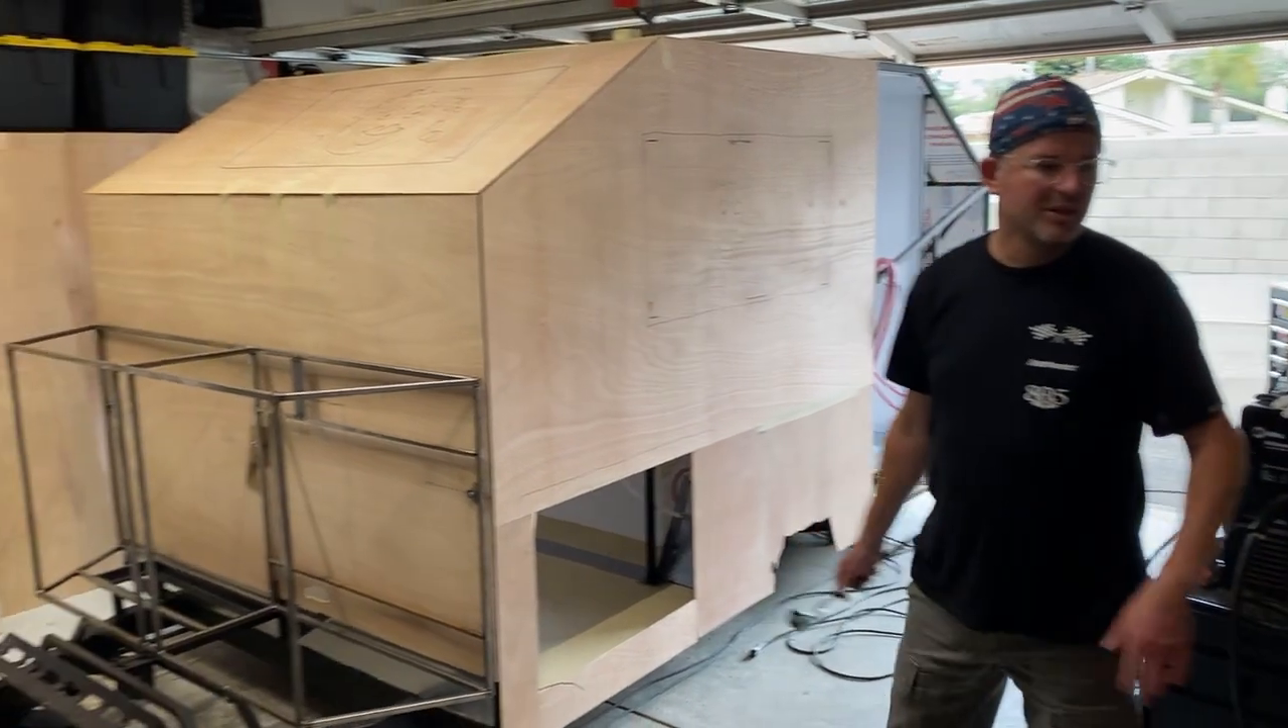There's a lot of the siding on the trailer. We're actually almost done with the siding on the trailer.